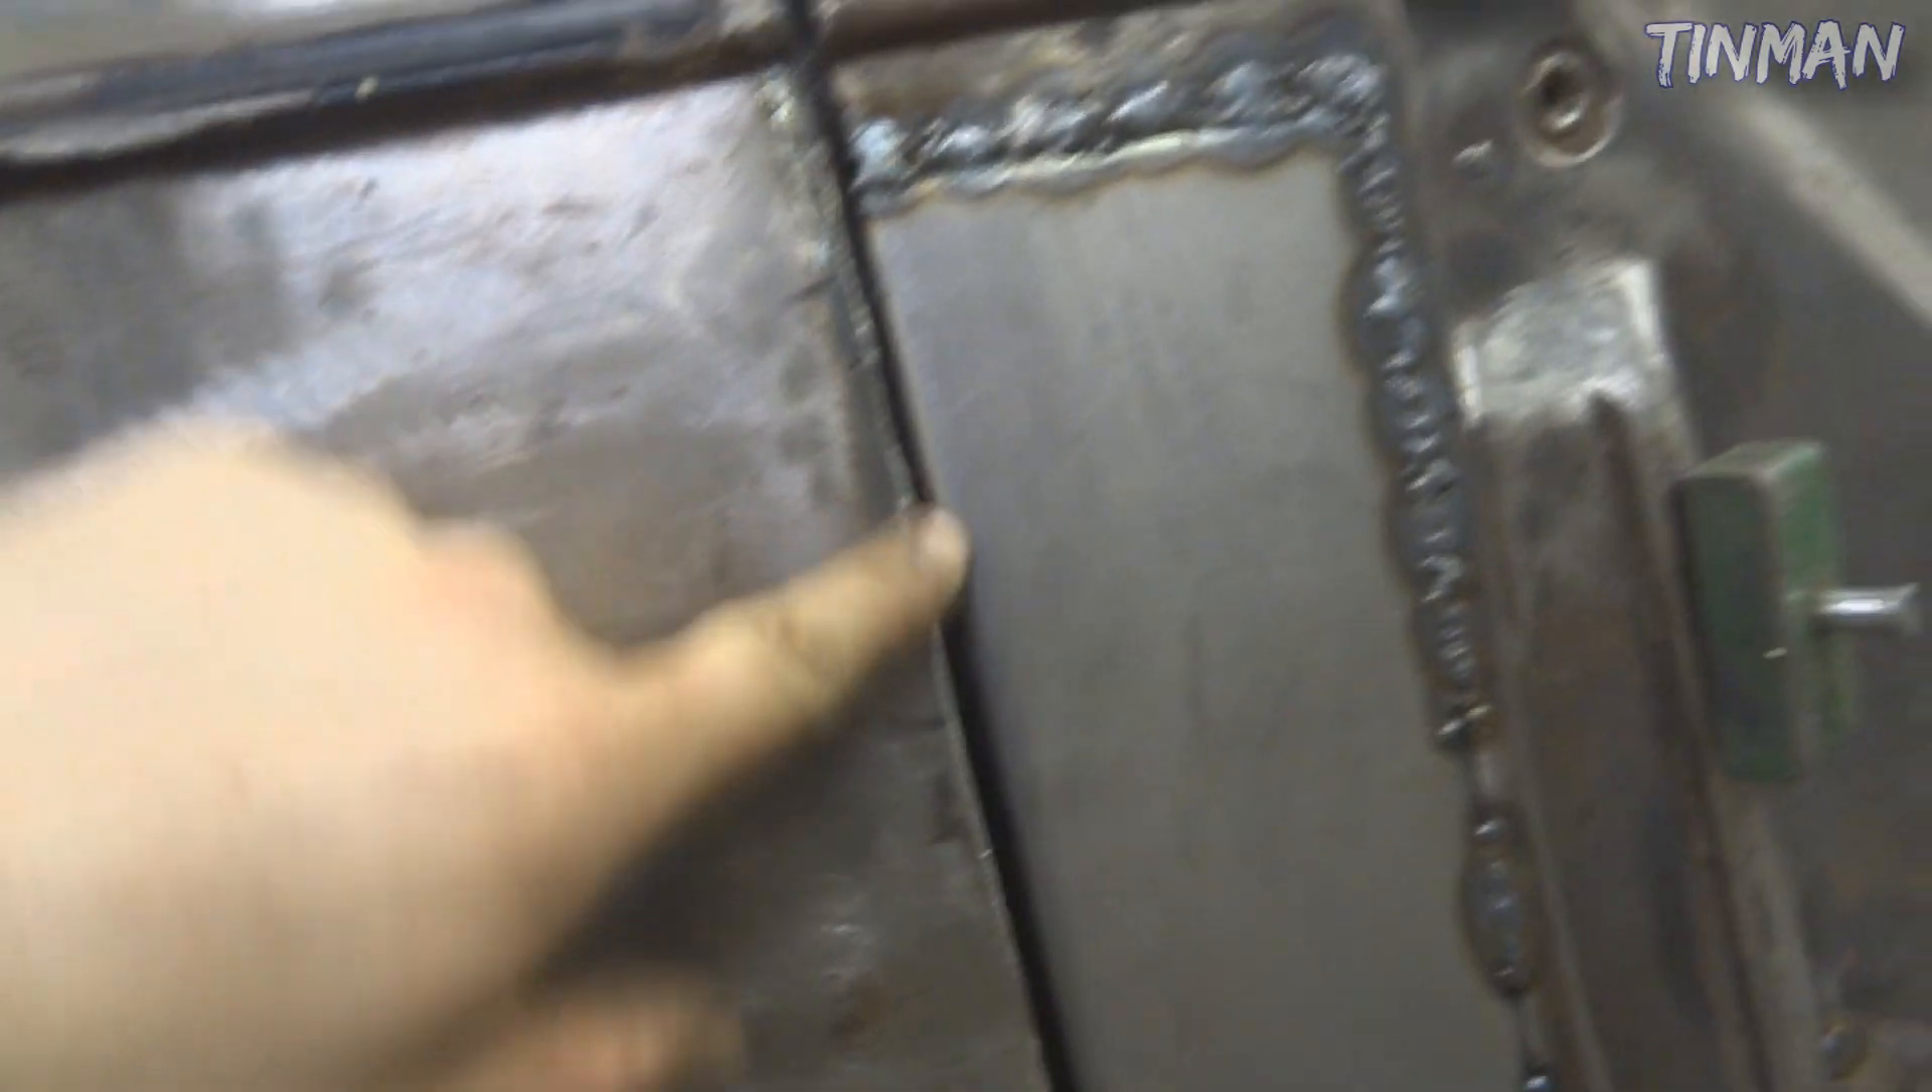I got that panel in there and I got this gapped pretty decent.